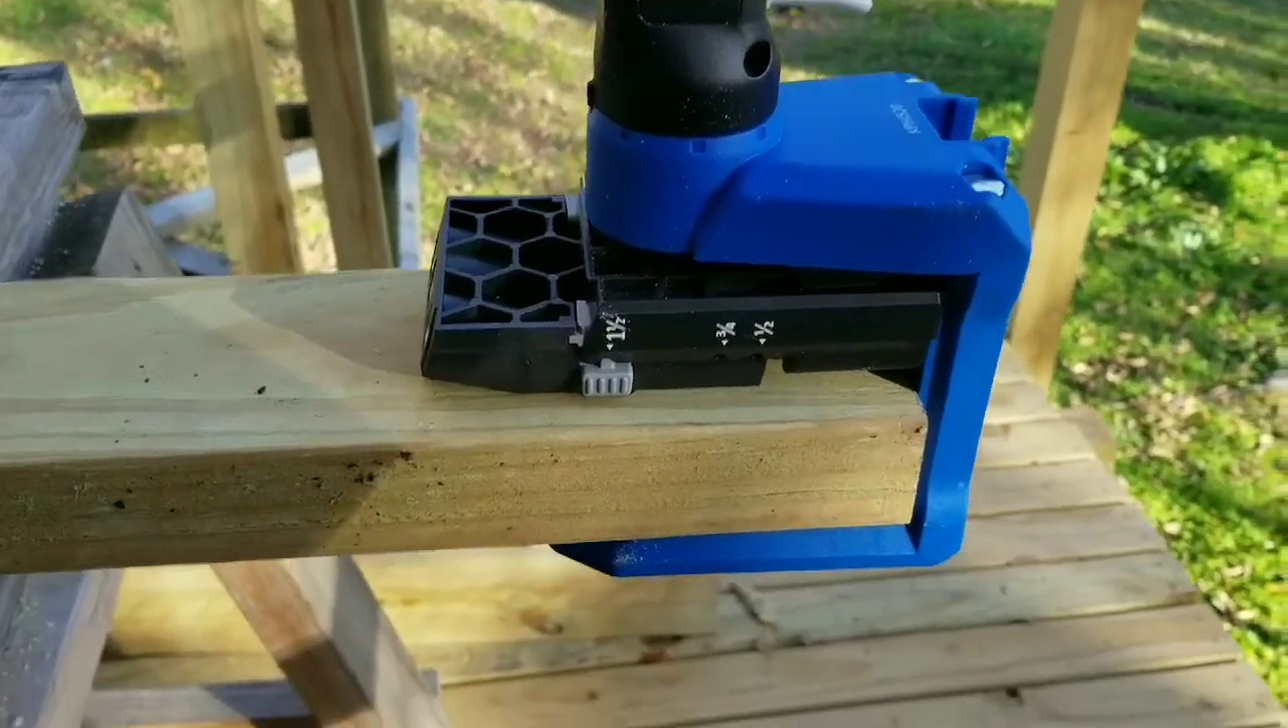The piece fits right over the end of the 2x4. And you can see we're lined up perfectly to drill those holes.